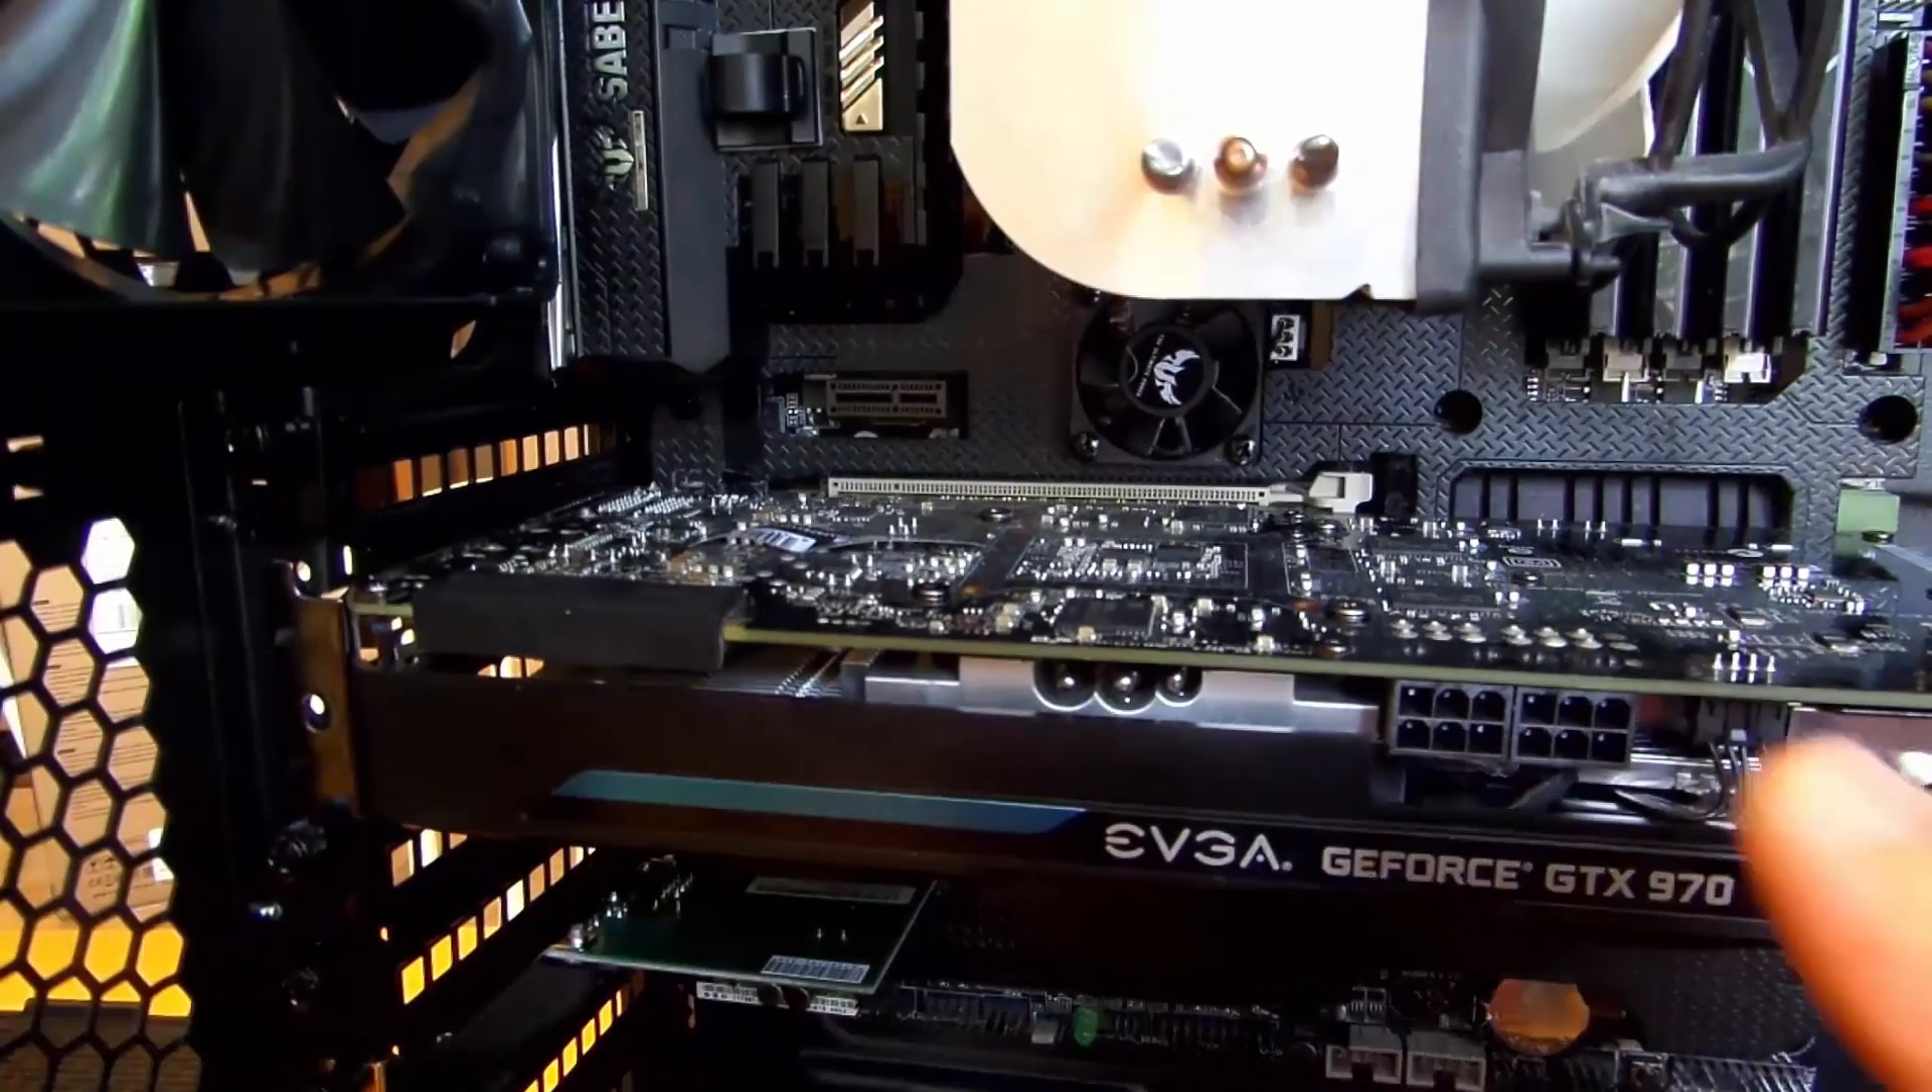You've just installed the video card now mind you we still have to install the two PCIe connections.